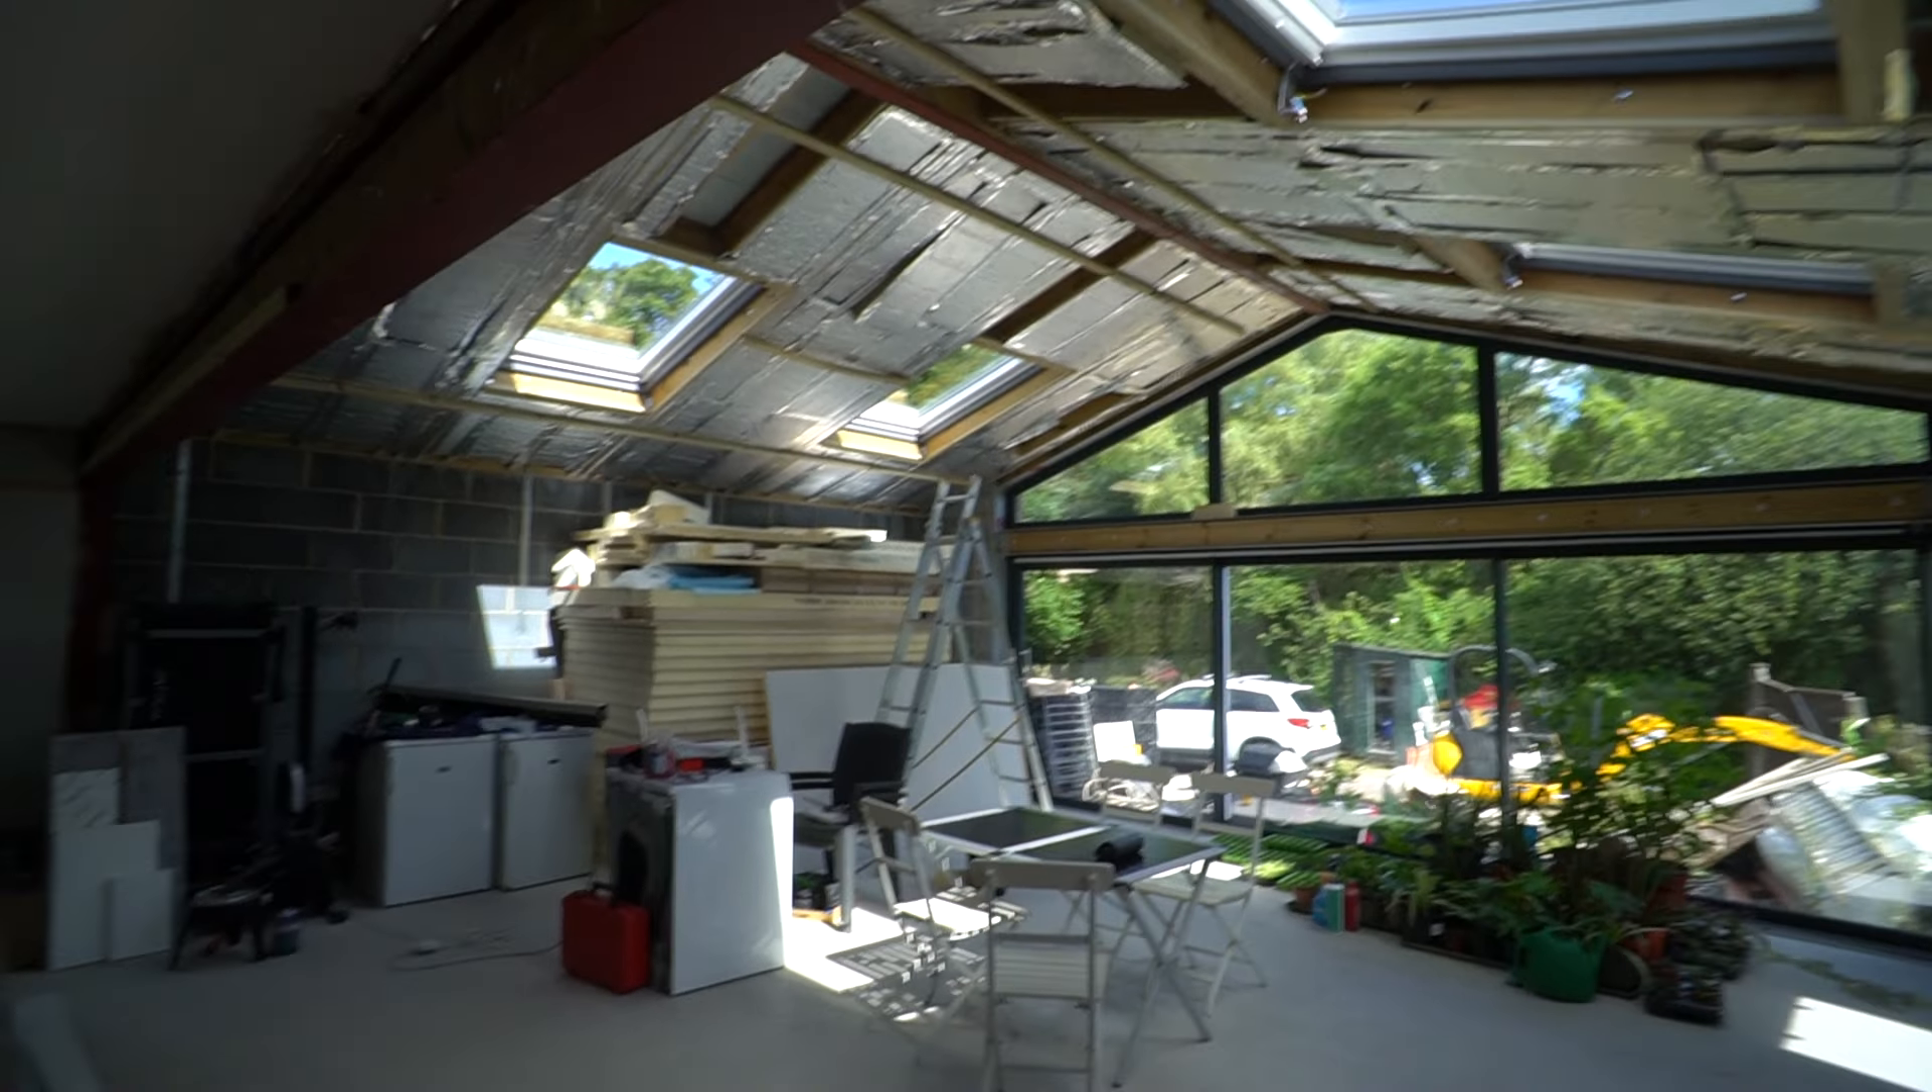We've still got a bit of a challenge with getting the ceiling and stuff done in the main room here but what we have done is completed it to this side so that we can get the kitchen in.